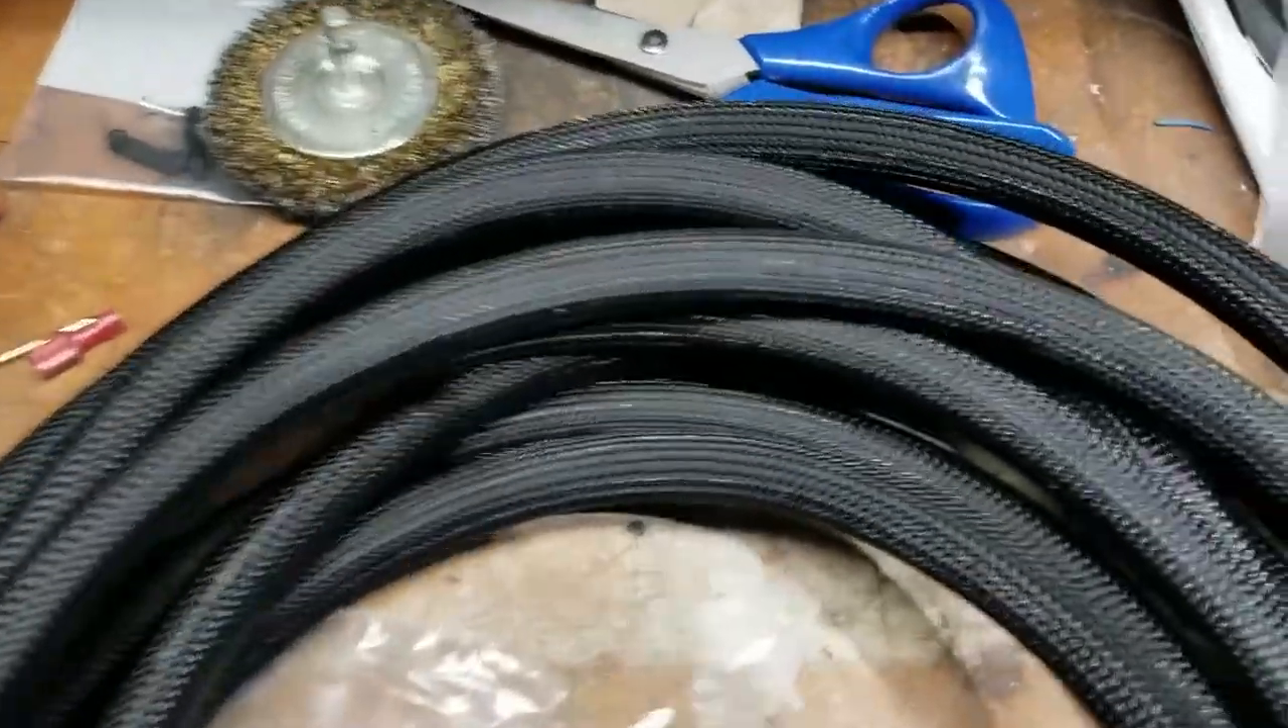I've coated the entire length of my 25 foot cable in TechFlex.